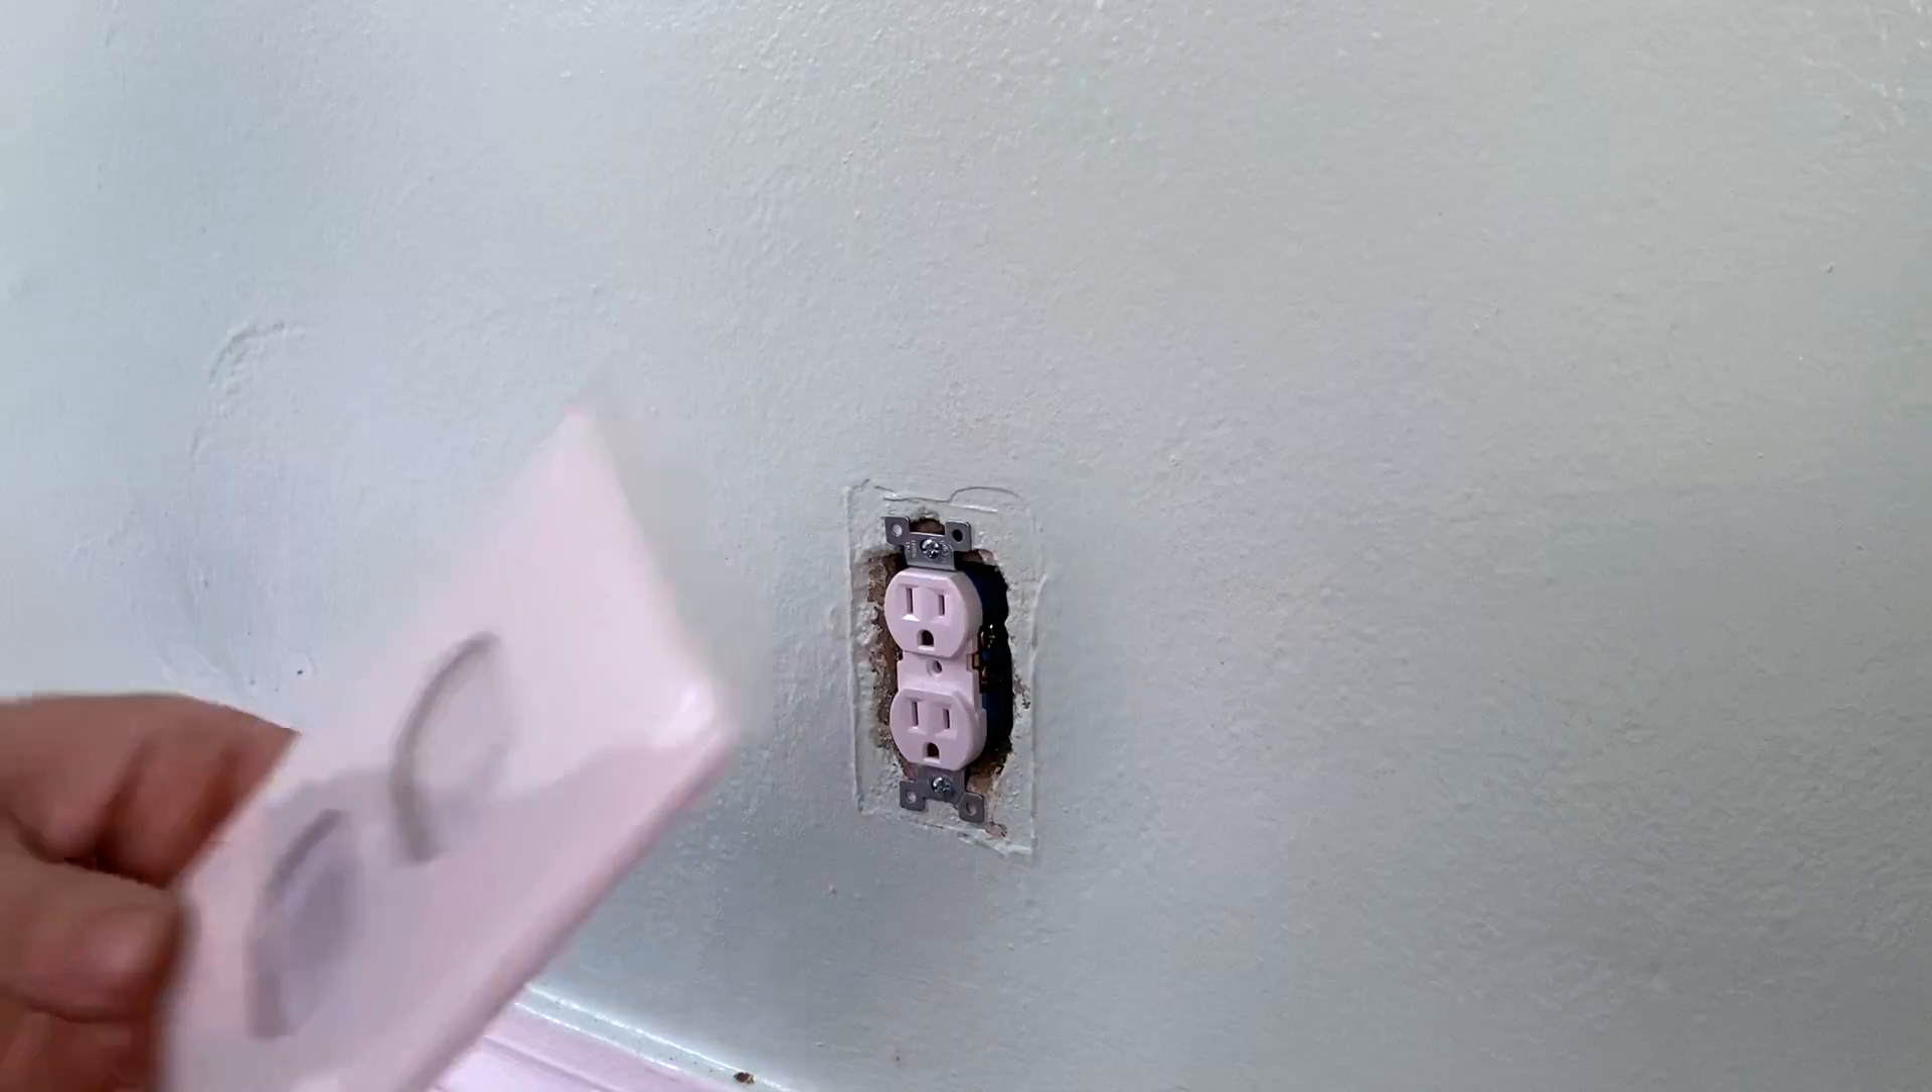All right and now the outlet is installed and now we're going to add a simple cover to it.